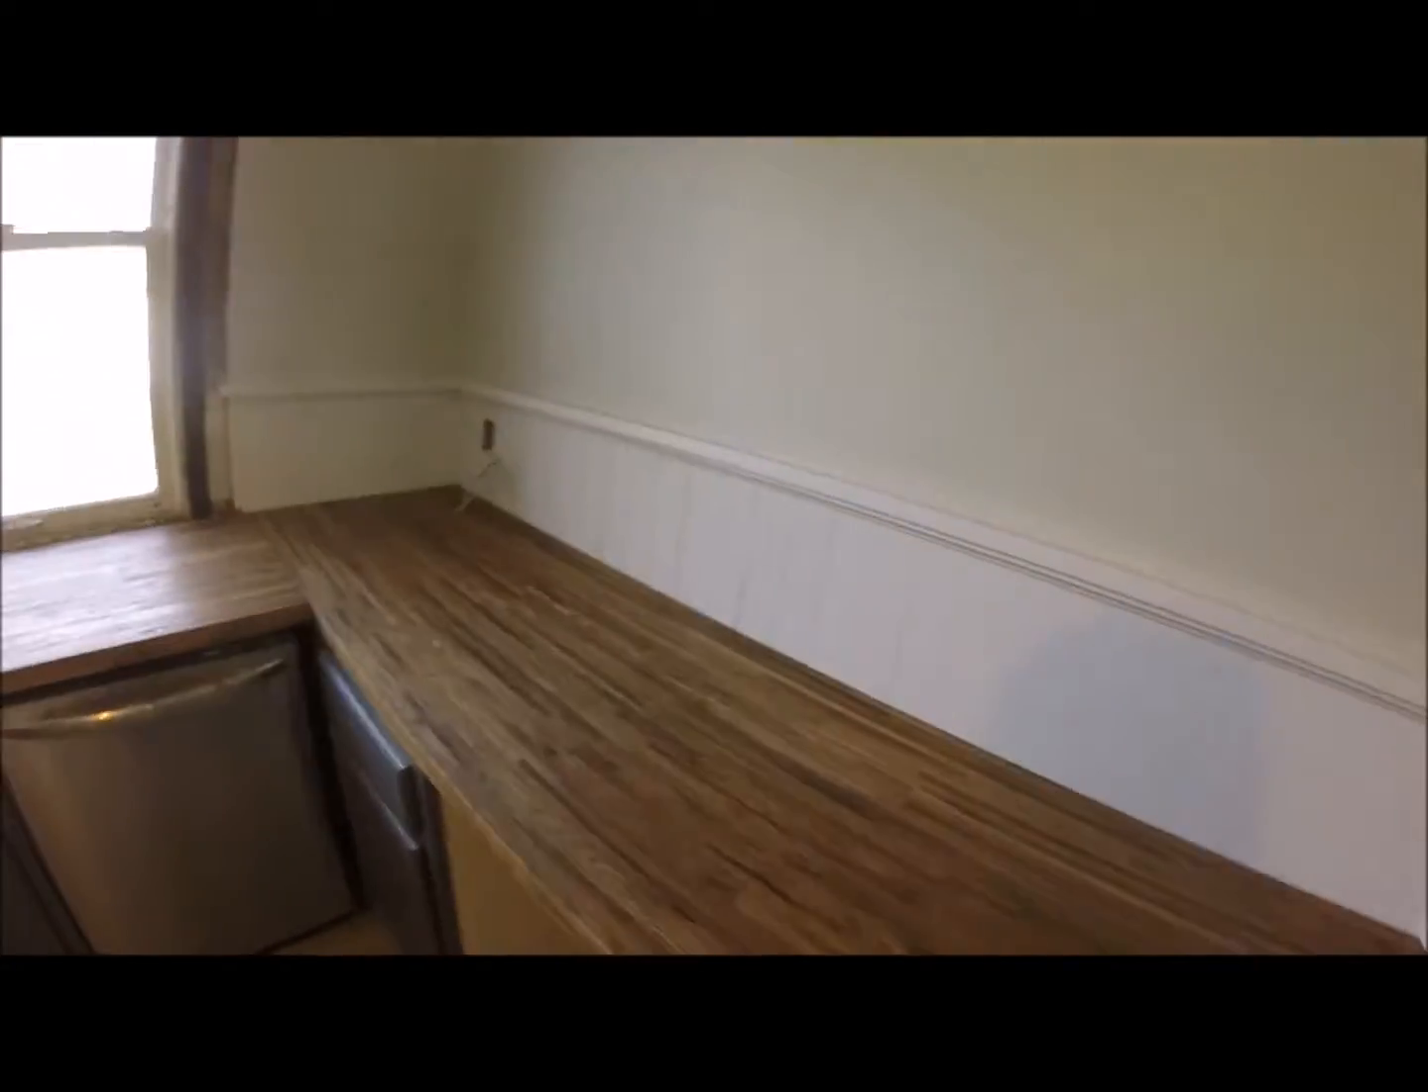Okay, we got the countertops finished.